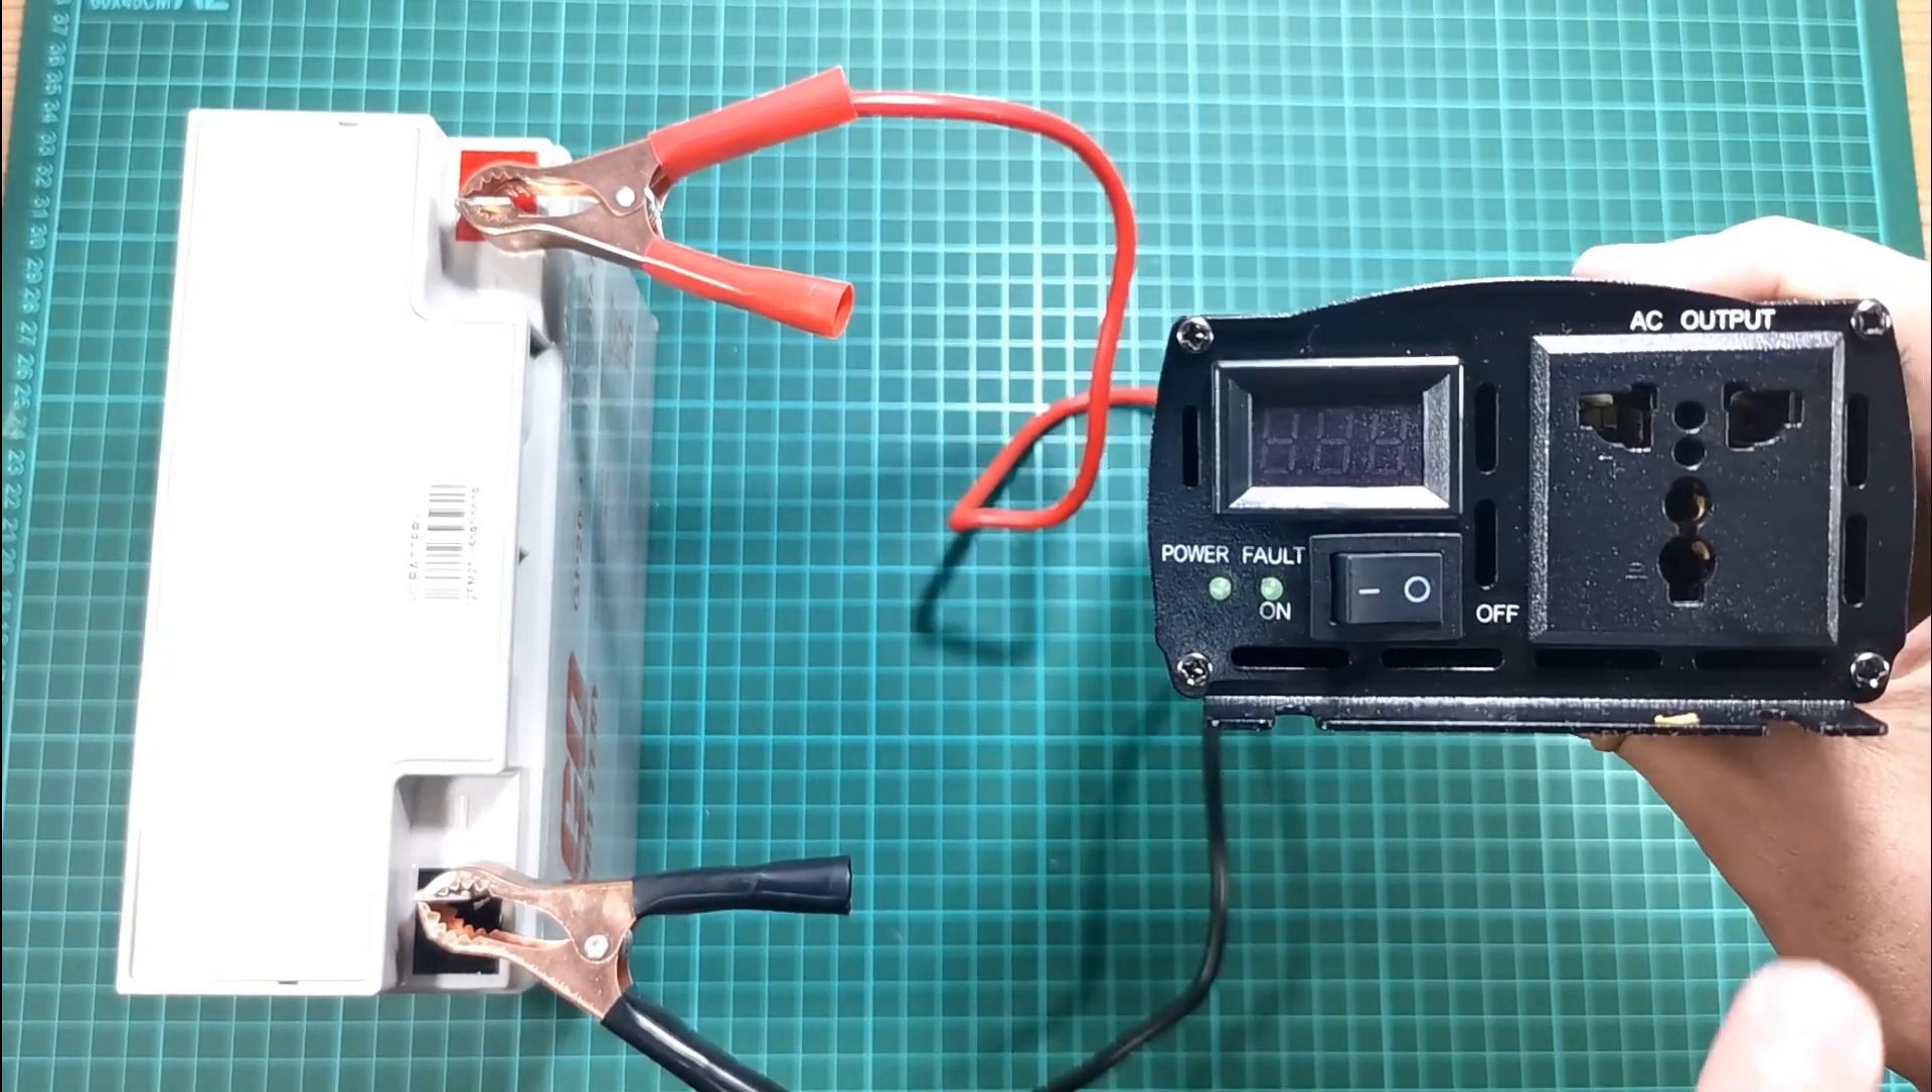Jadi teman-teman di inverter ini sudah terpasang dari aki.